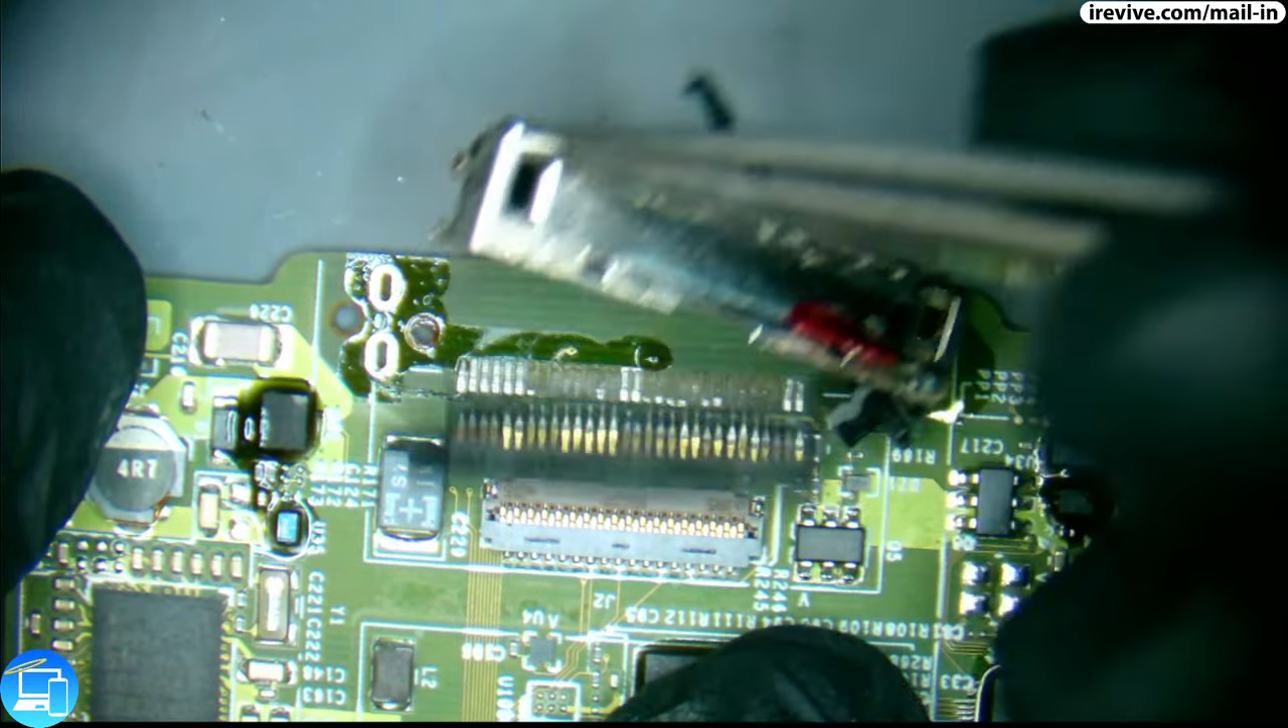So now we have our charge port removed.